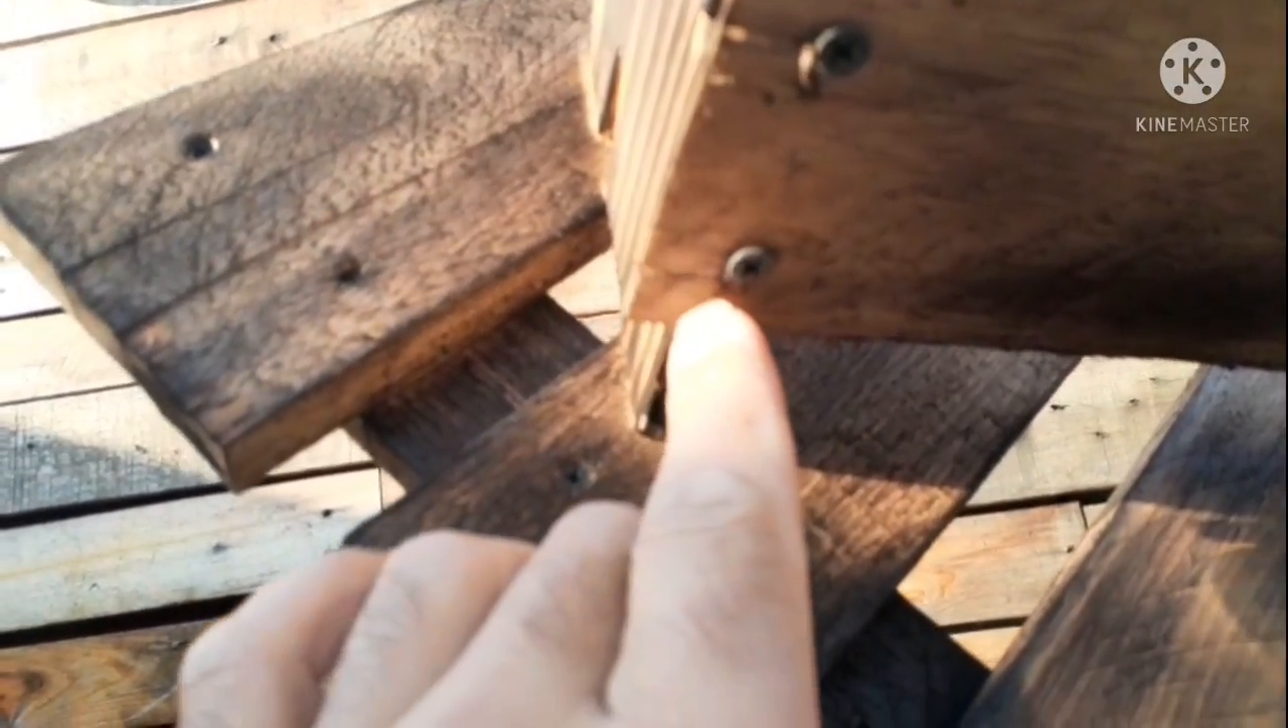E pus os parafusos, tá vendo? Coloquei um parafuso aqui E o outro aqui.